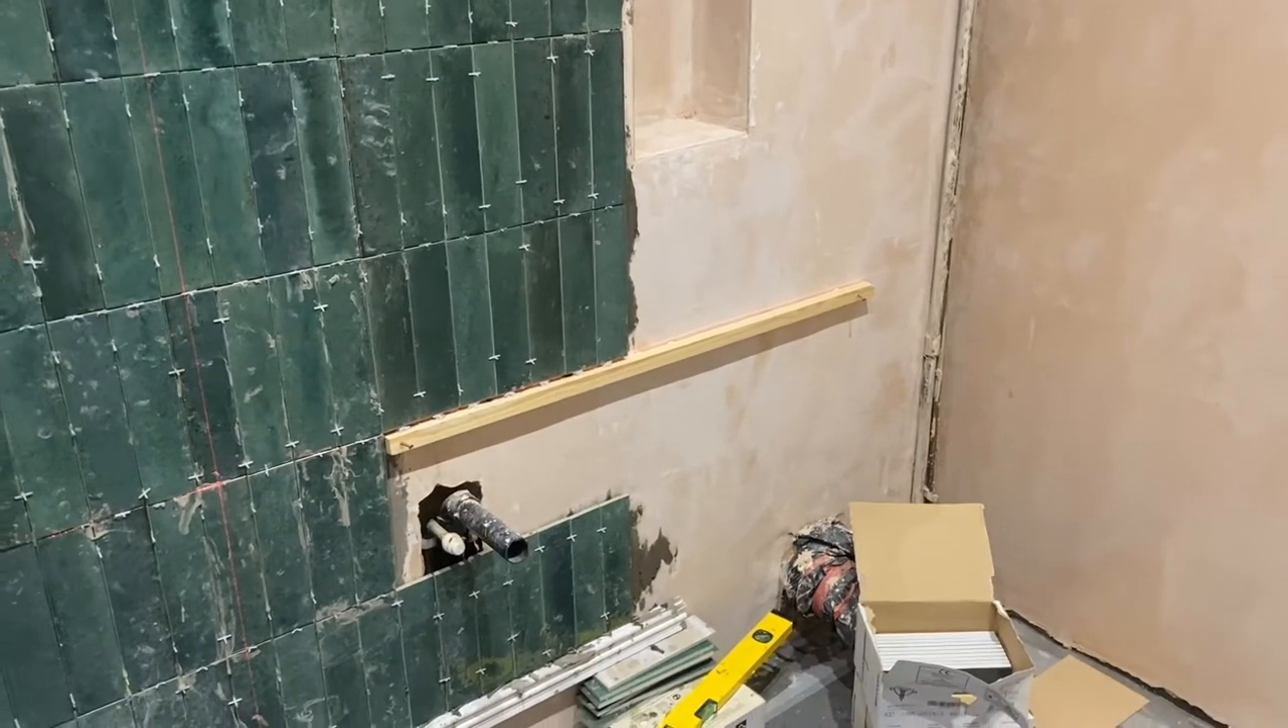I've almost finished this wall which is getting tiled completely.